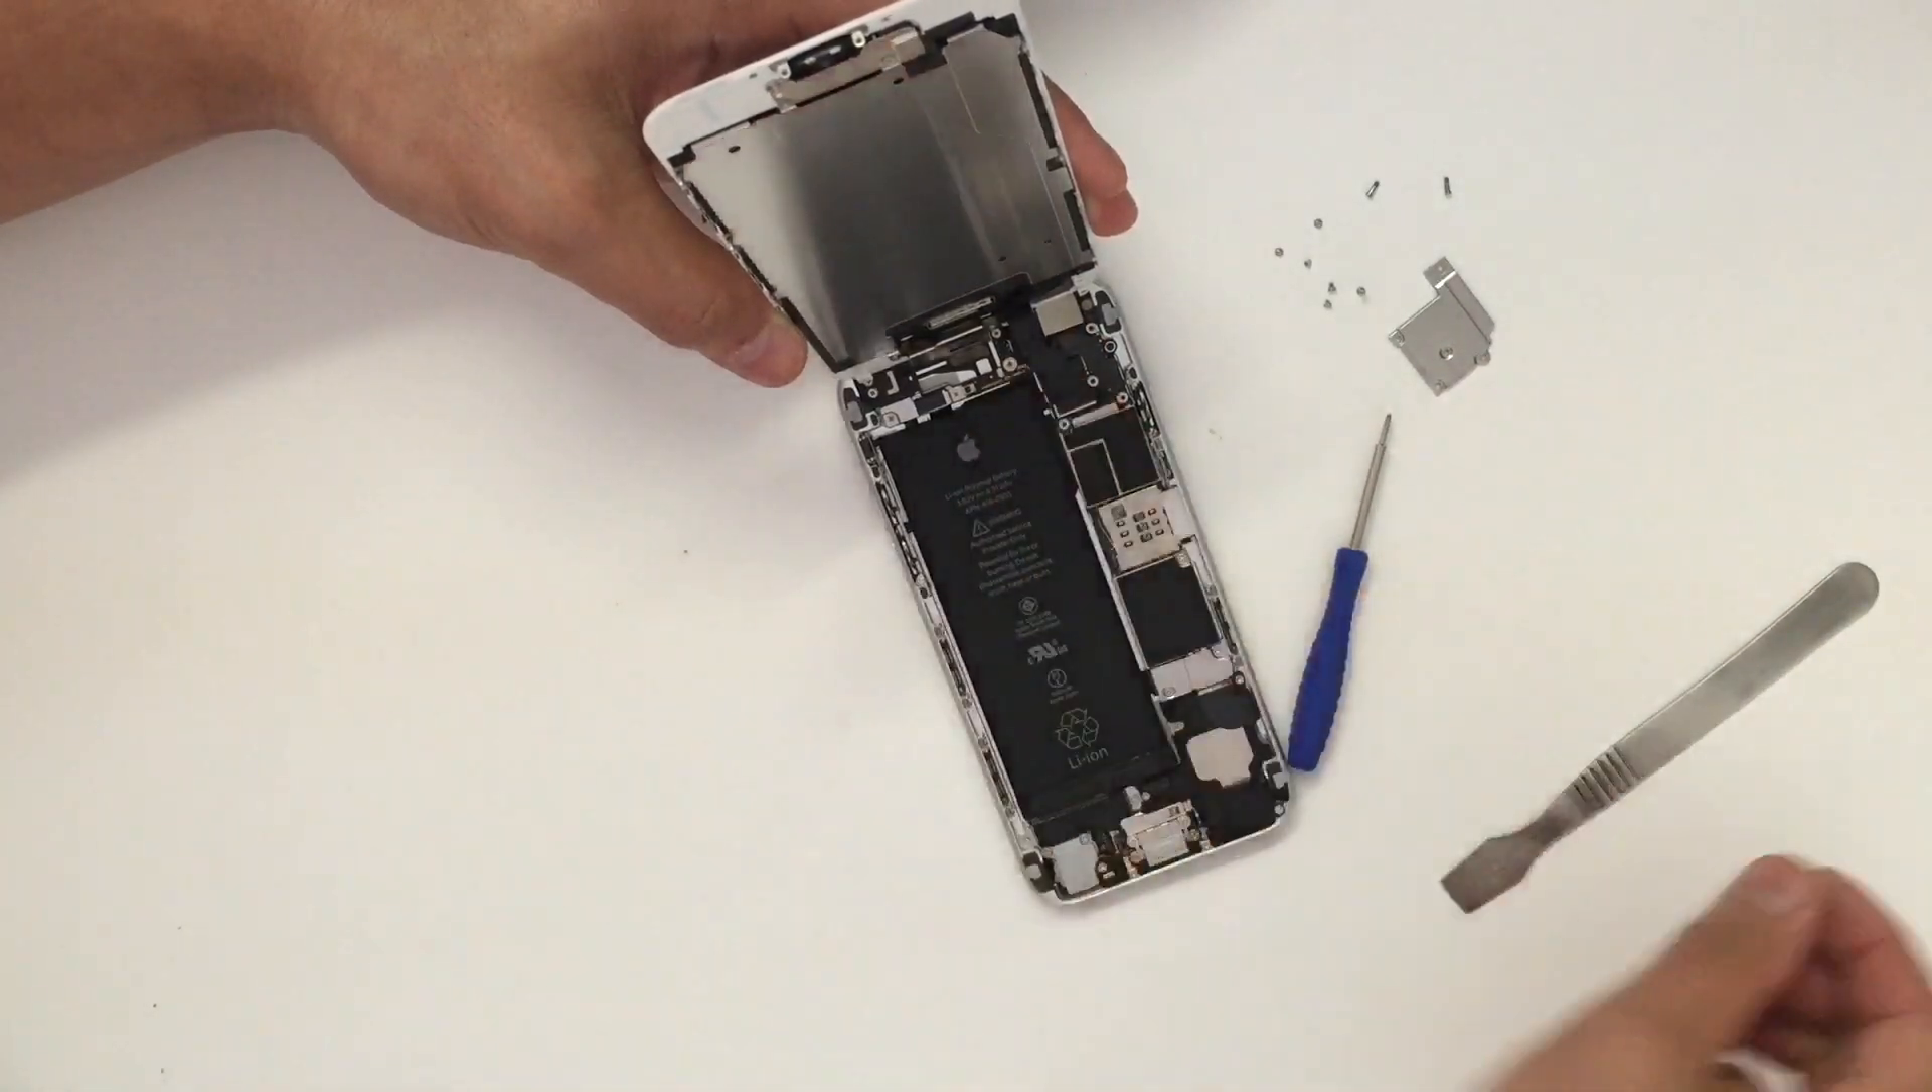OK, the silver plate is out.